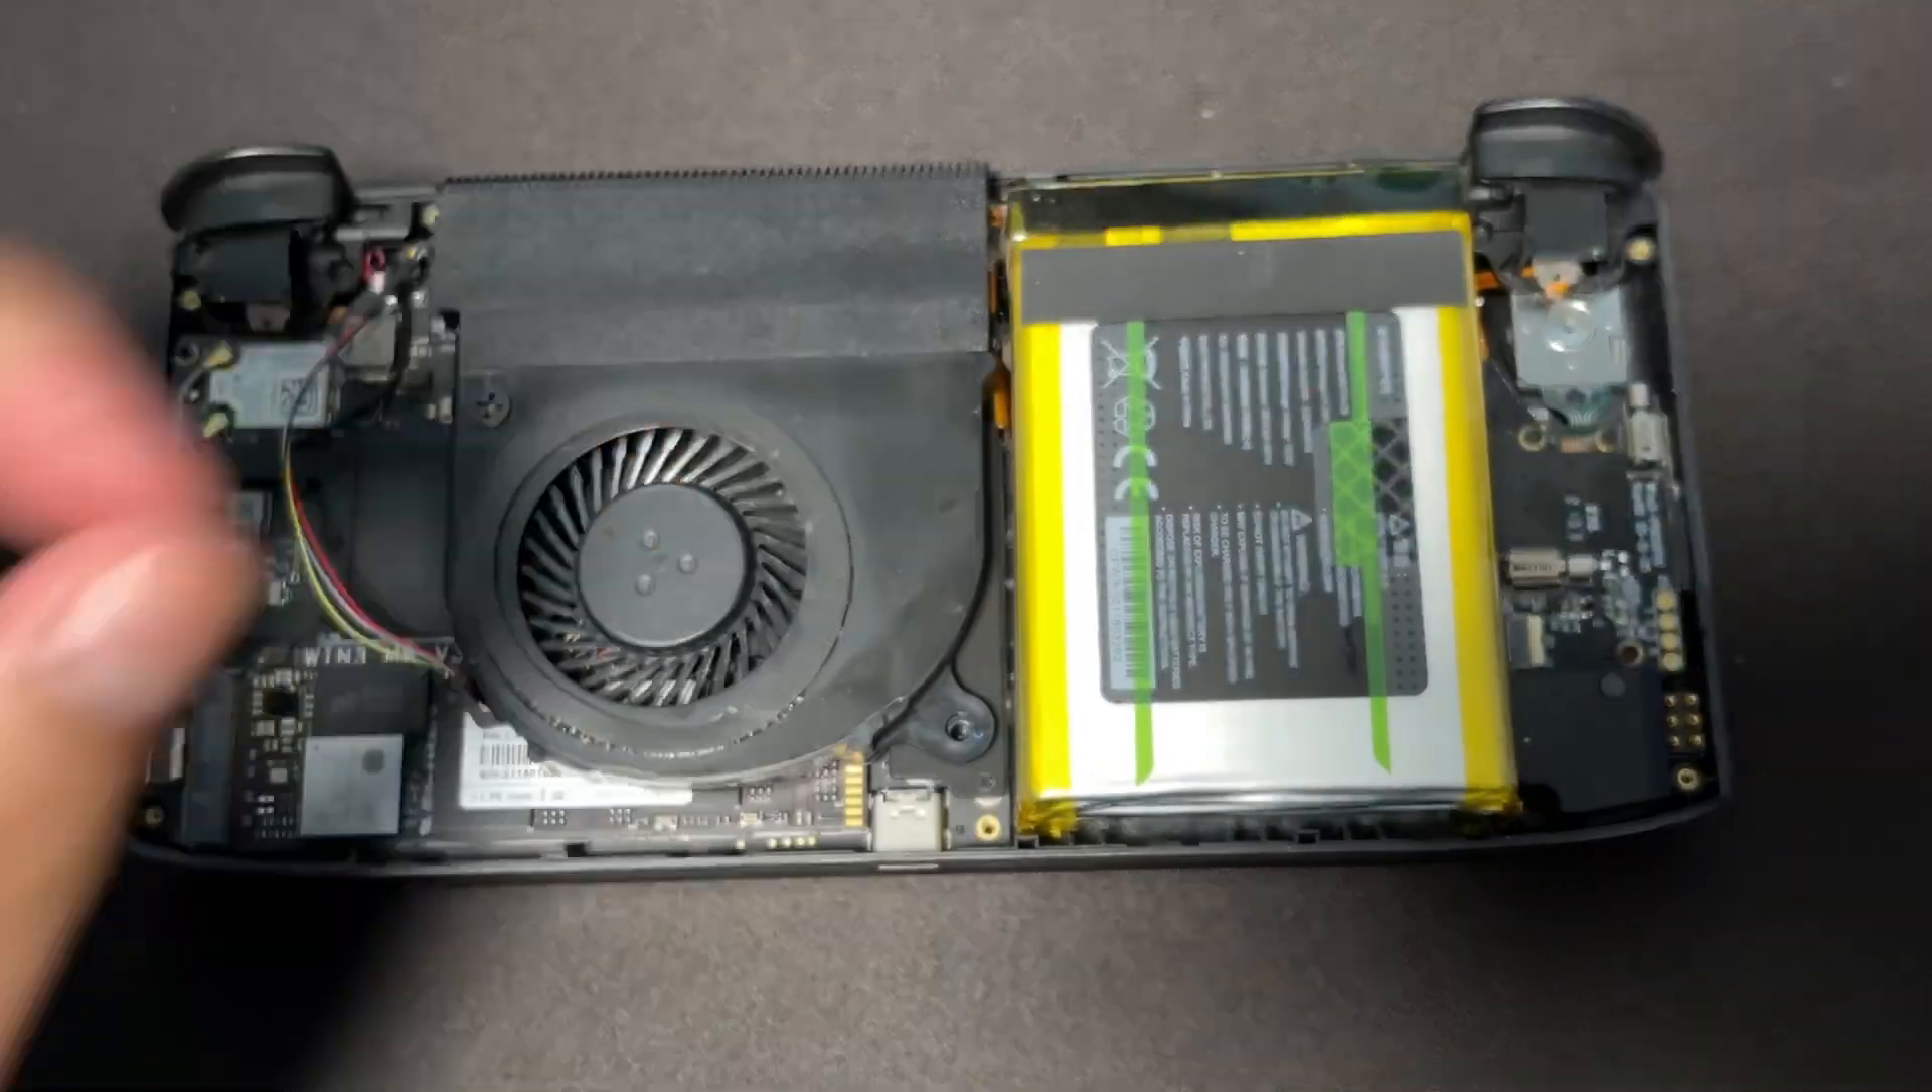I've already removed all the seven screws around the case and i've done popping out the case from the back.